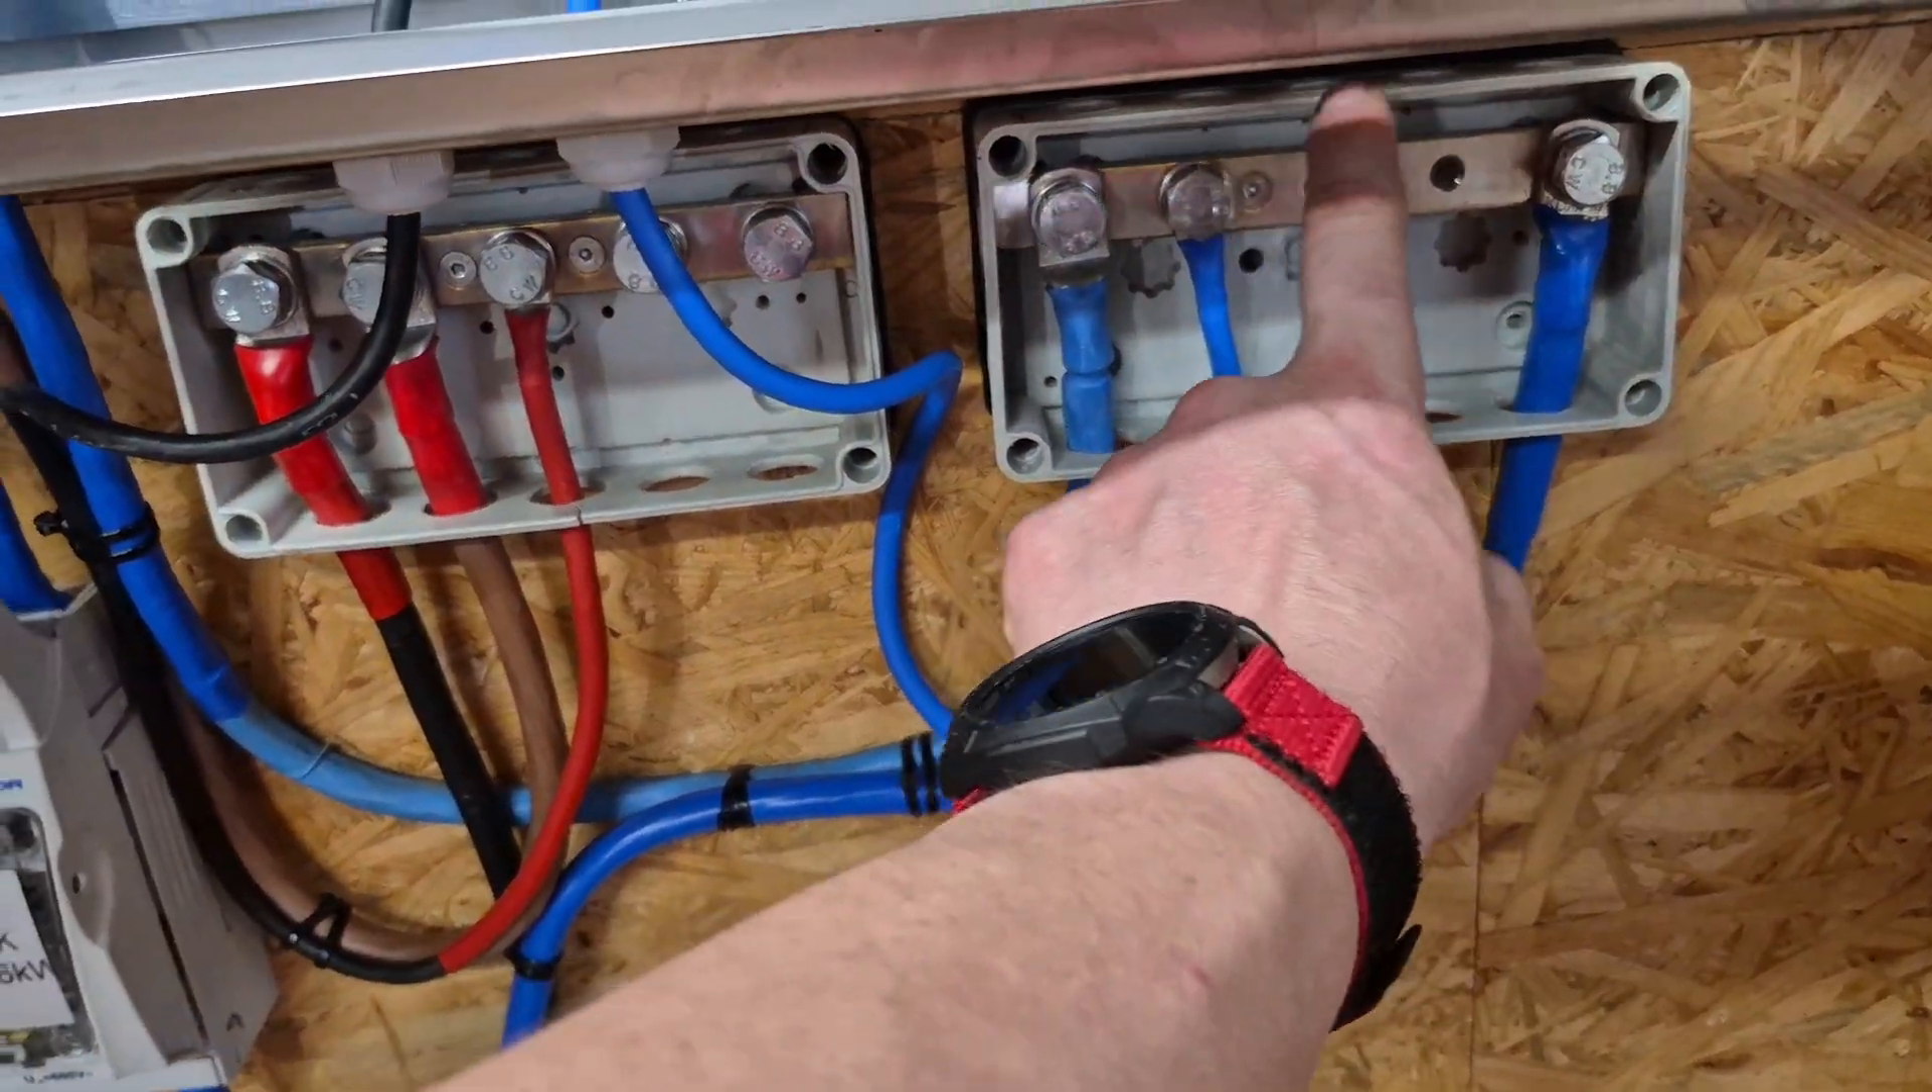No i oczywiście te przewody podpięte są także do busbarów.